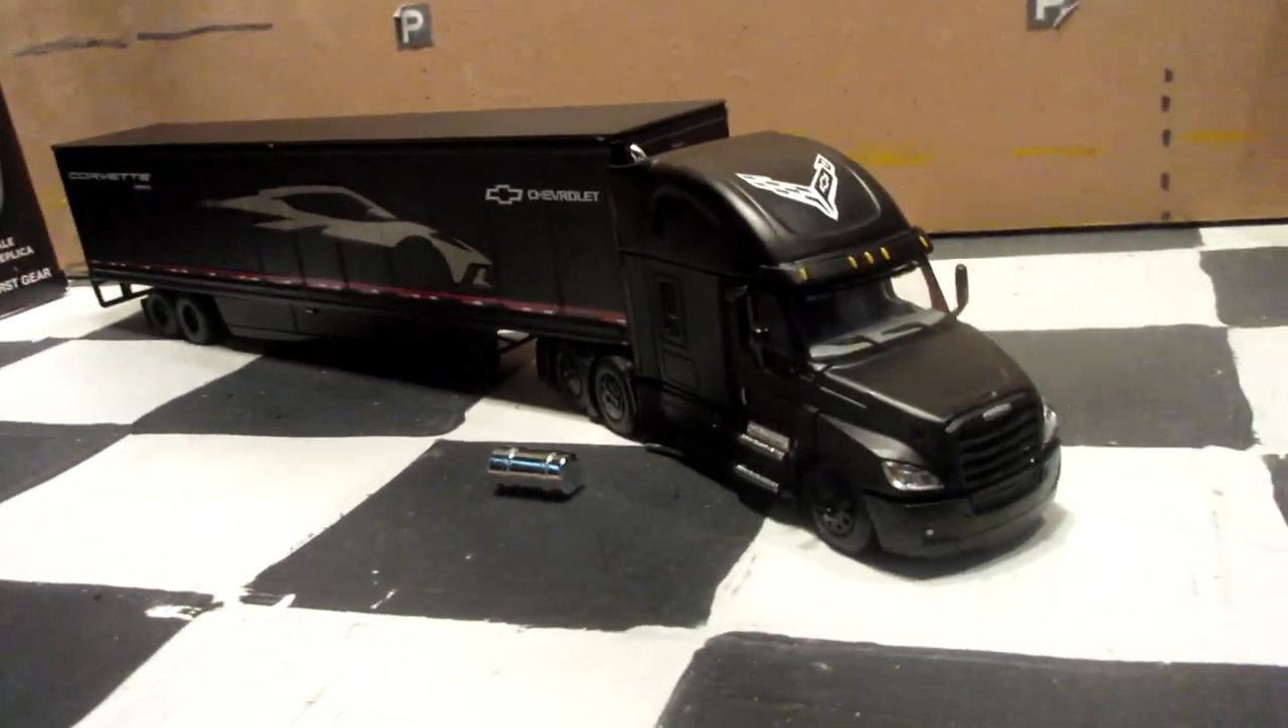And of course we have this loose part that gonna need to be put back on the truck.